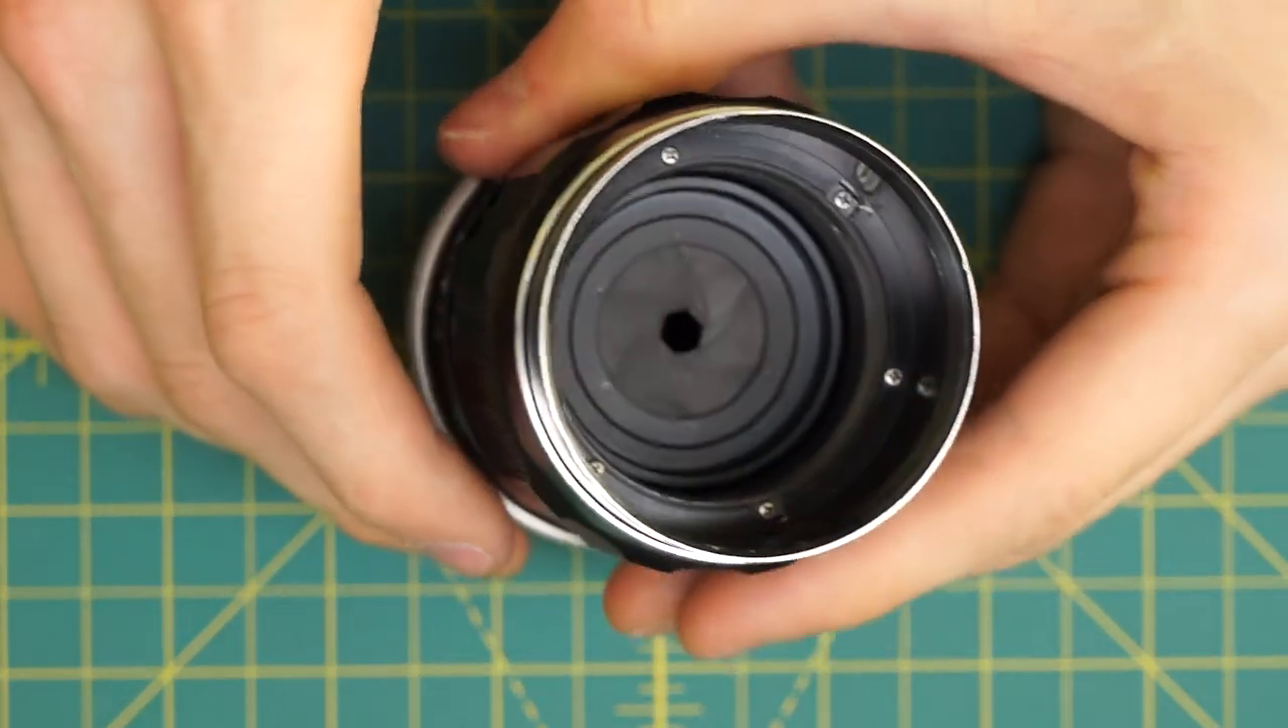But now you can see I have access to the front of the aperture blades.